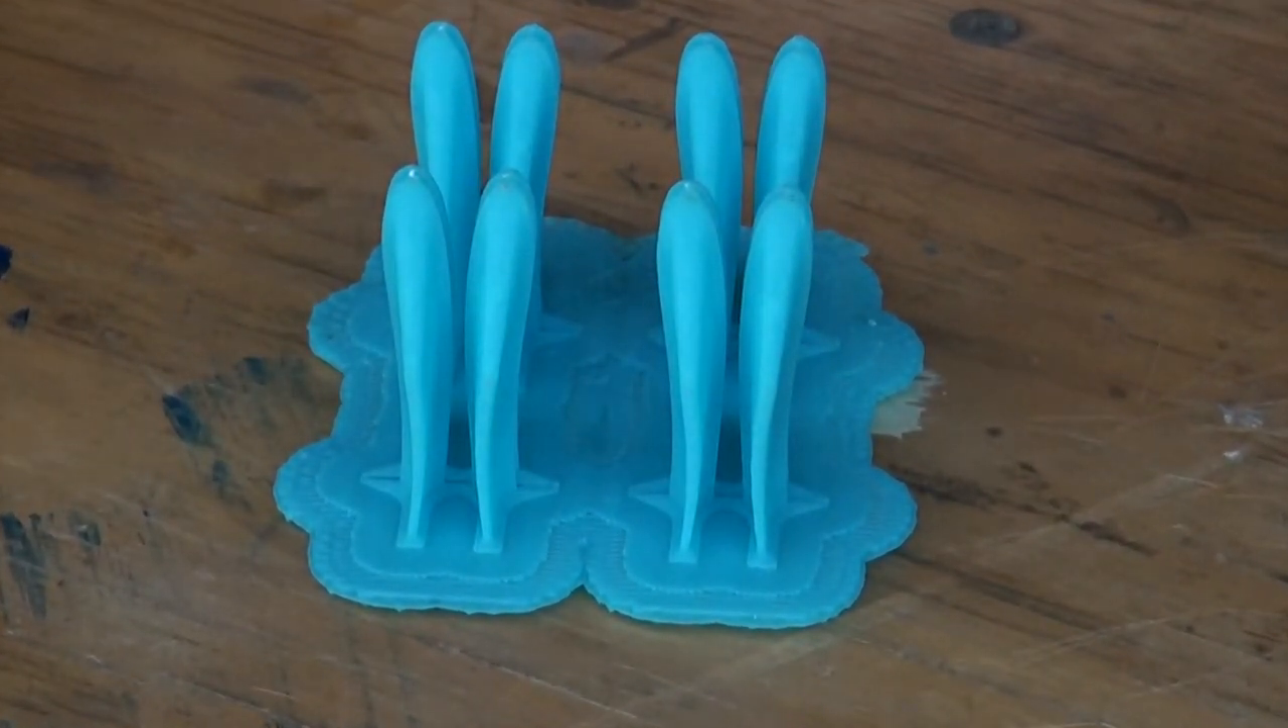Once we've removed the Vortex Generators from the 3D printer, they are still attached to the raft and the base material.